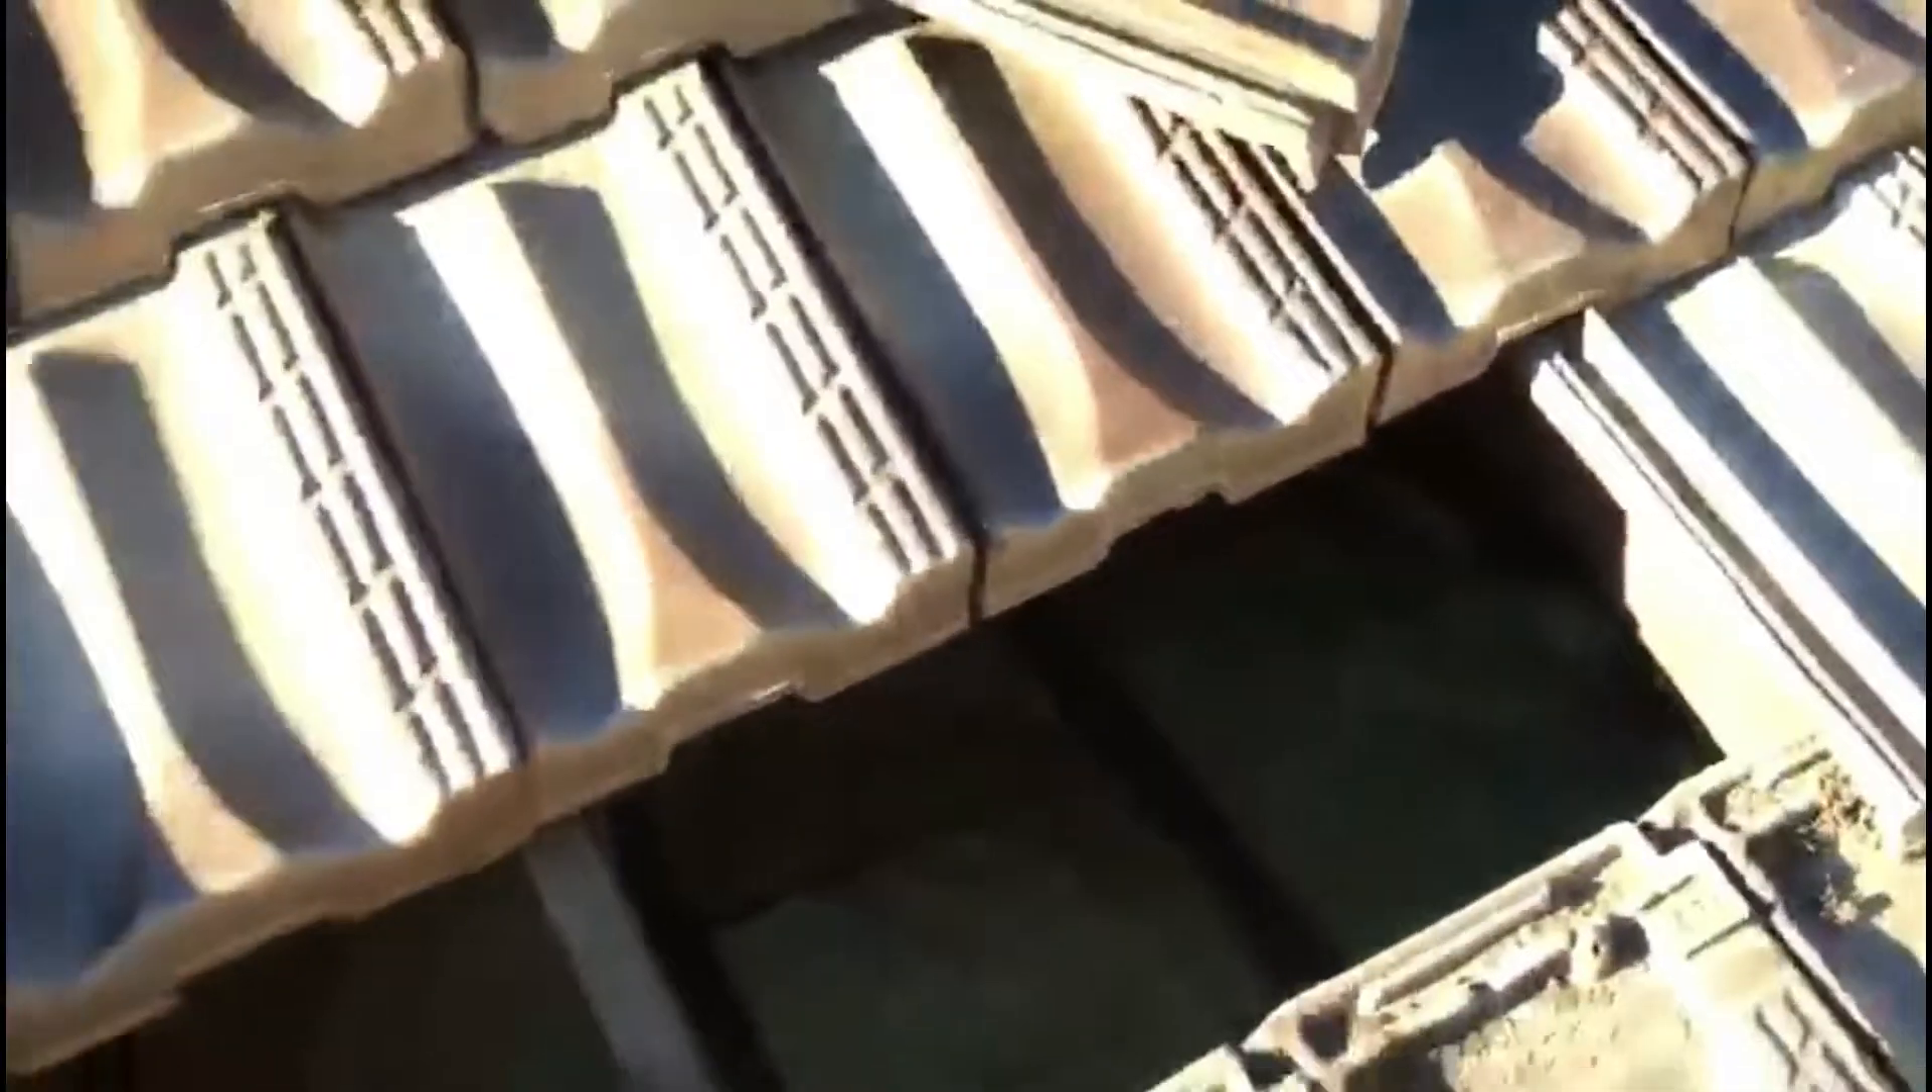So this job is almost completed a few more tiles to go back on and yeah we're pretty well done.